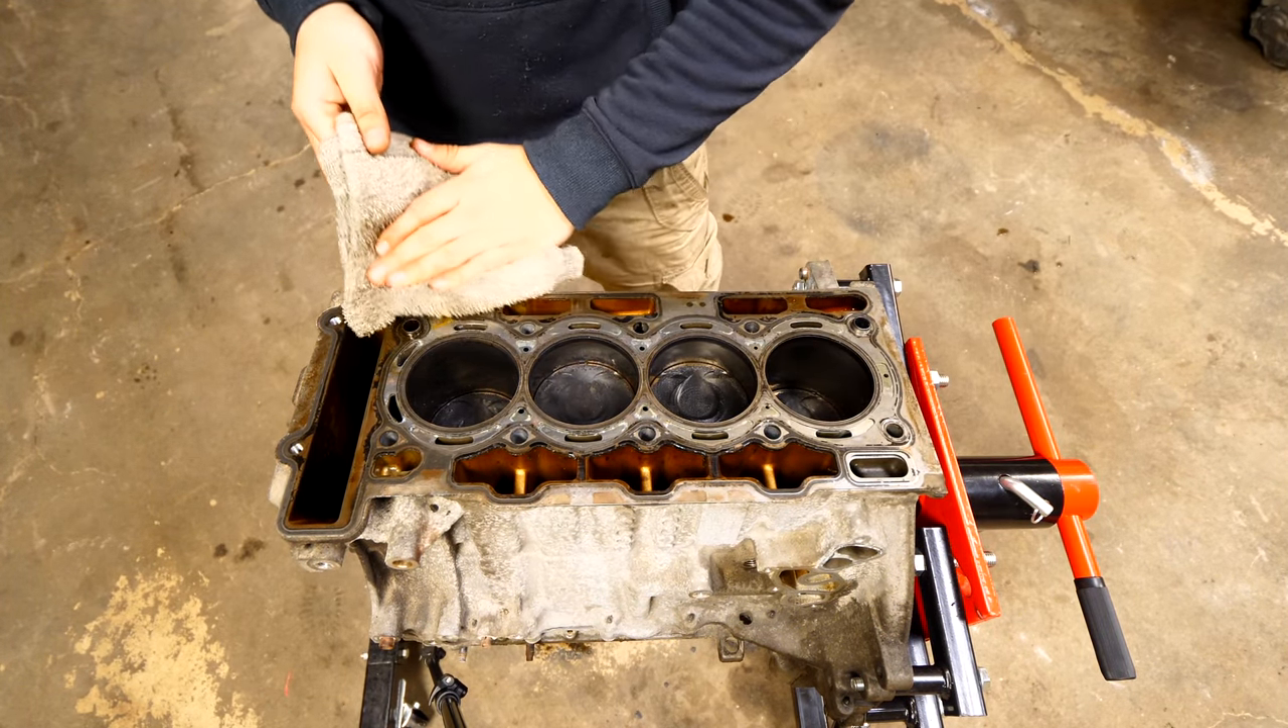With the head set aside, there is still one more thing that's found in between the cylinder head and the block, and that is the head gasket.